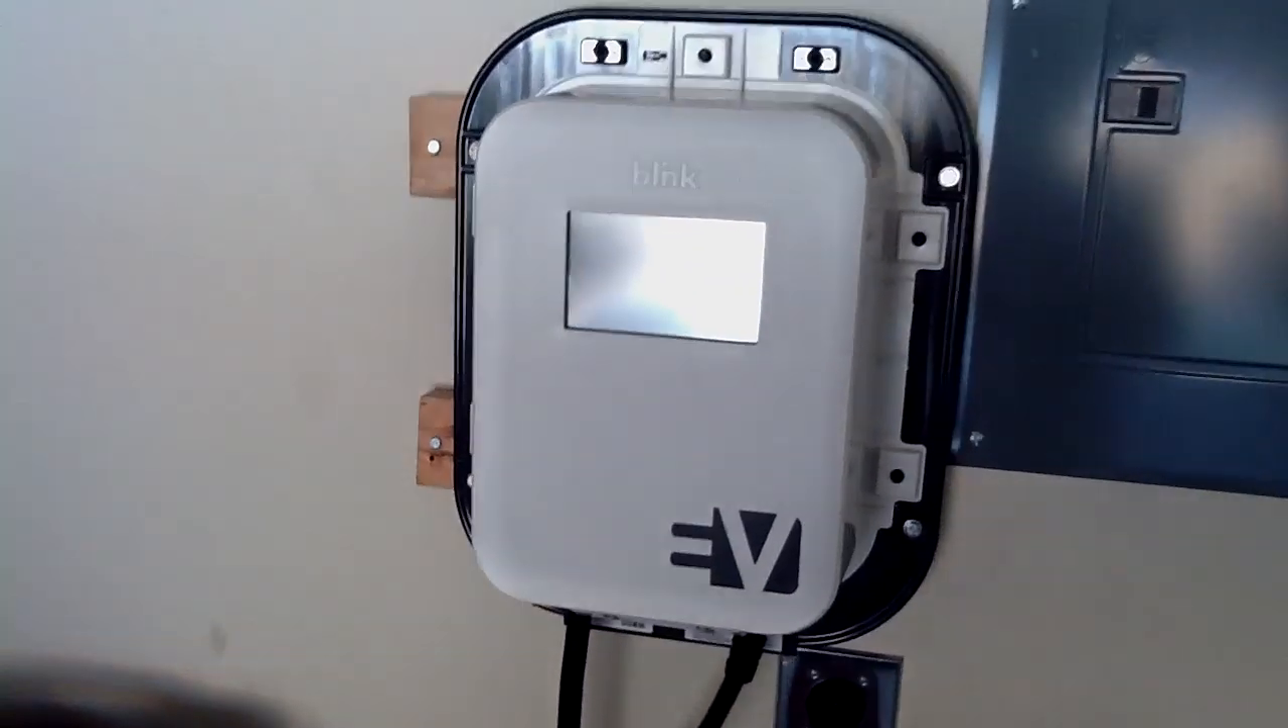I've got the blink level 2 charger up on the wall. As you can see there's a little bit of overhang with the 2x4s that I used as a mounting bracket.